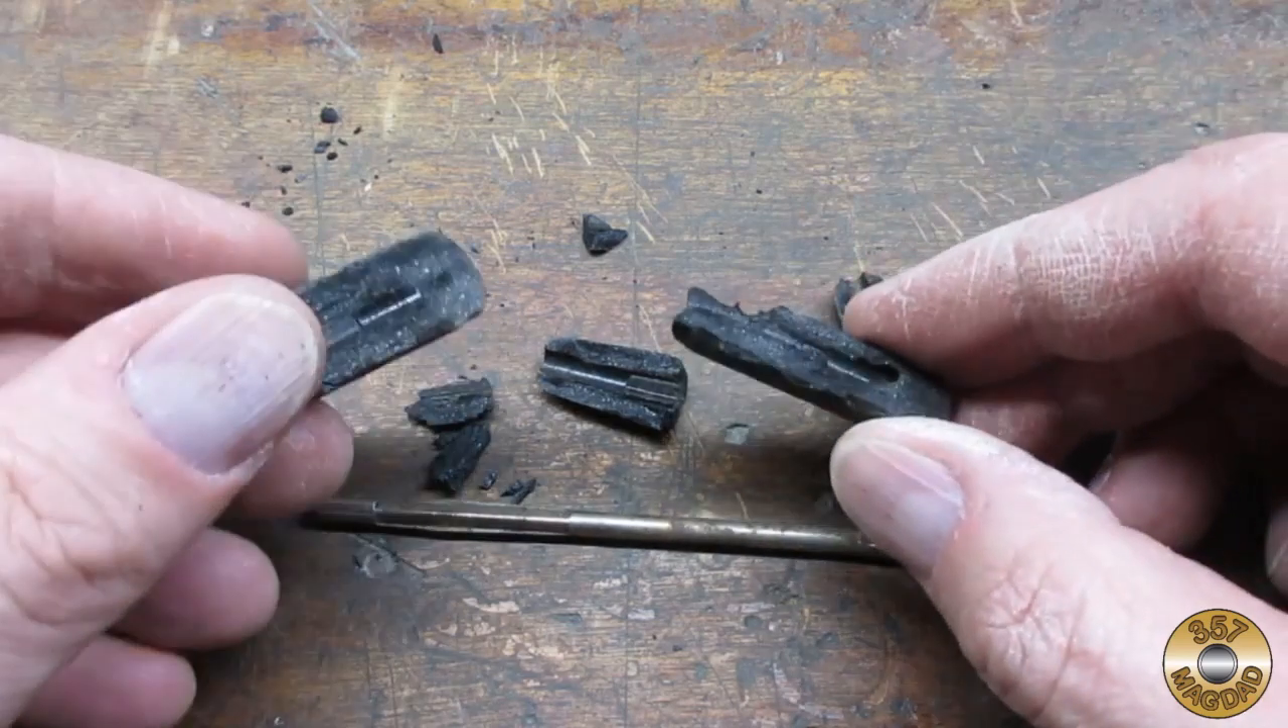Another crunch in the vise and I had the shaft completely separated from the handle.